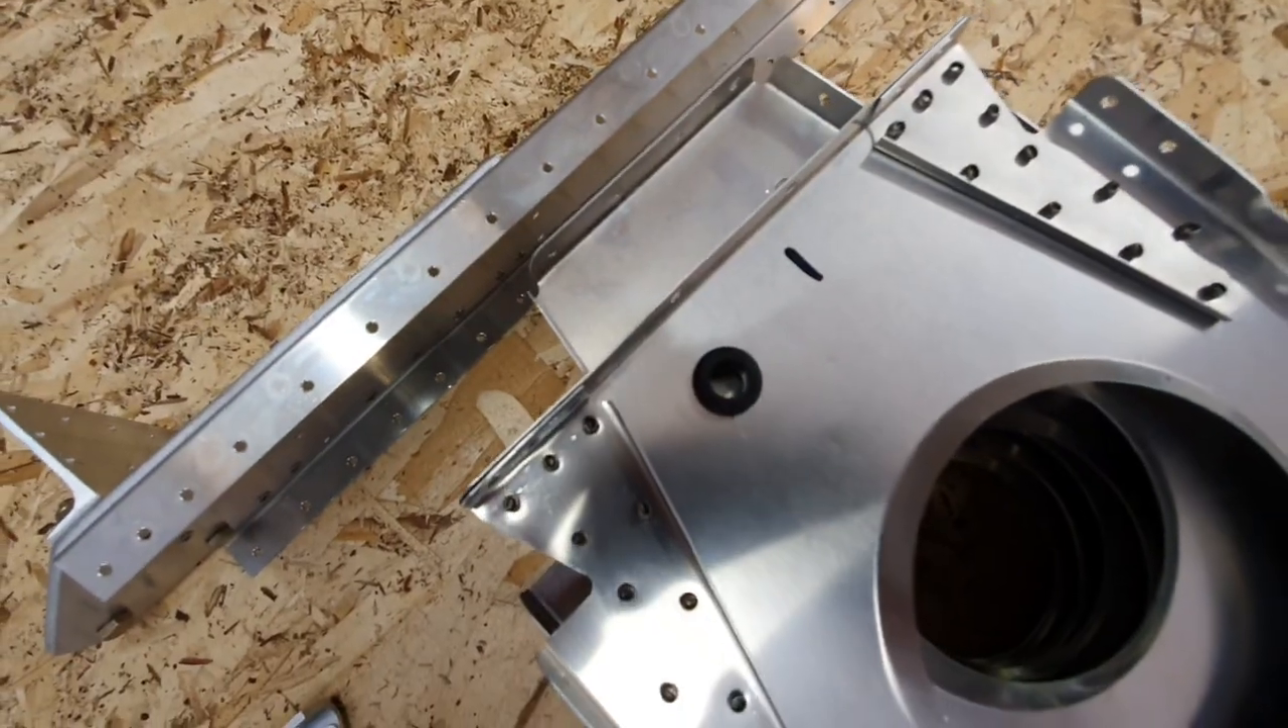I have now drilled out the tooling hole in the forward end of the aft ribs each one of them and fitted them with a half inch rubber grommet.